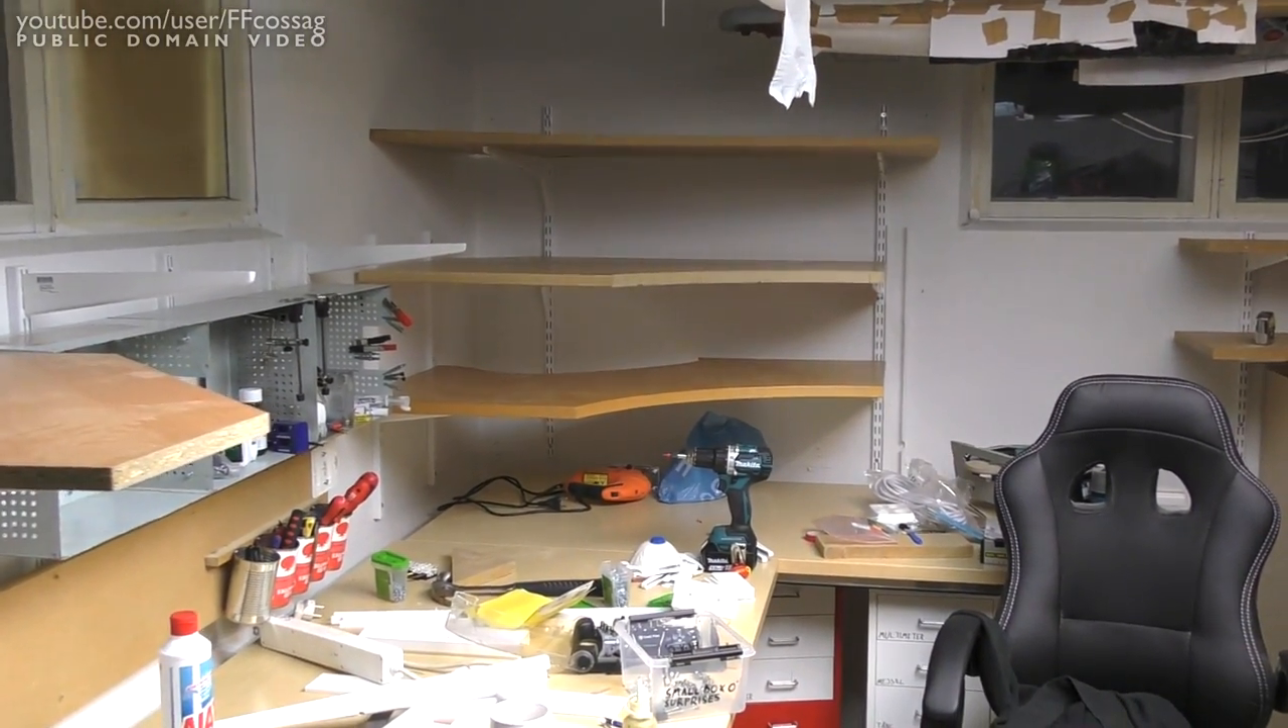Thus far i've gotten all the shelves designed and mounted.